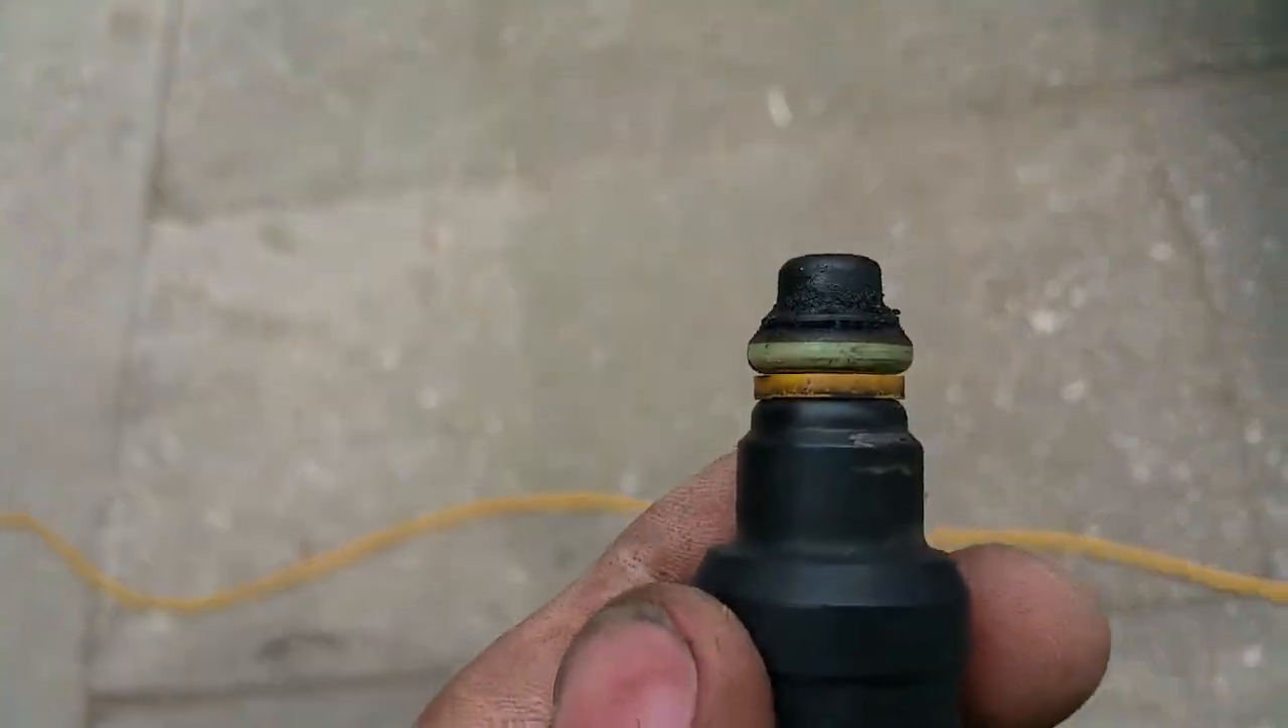Injectors are out and they are pretty filthy.